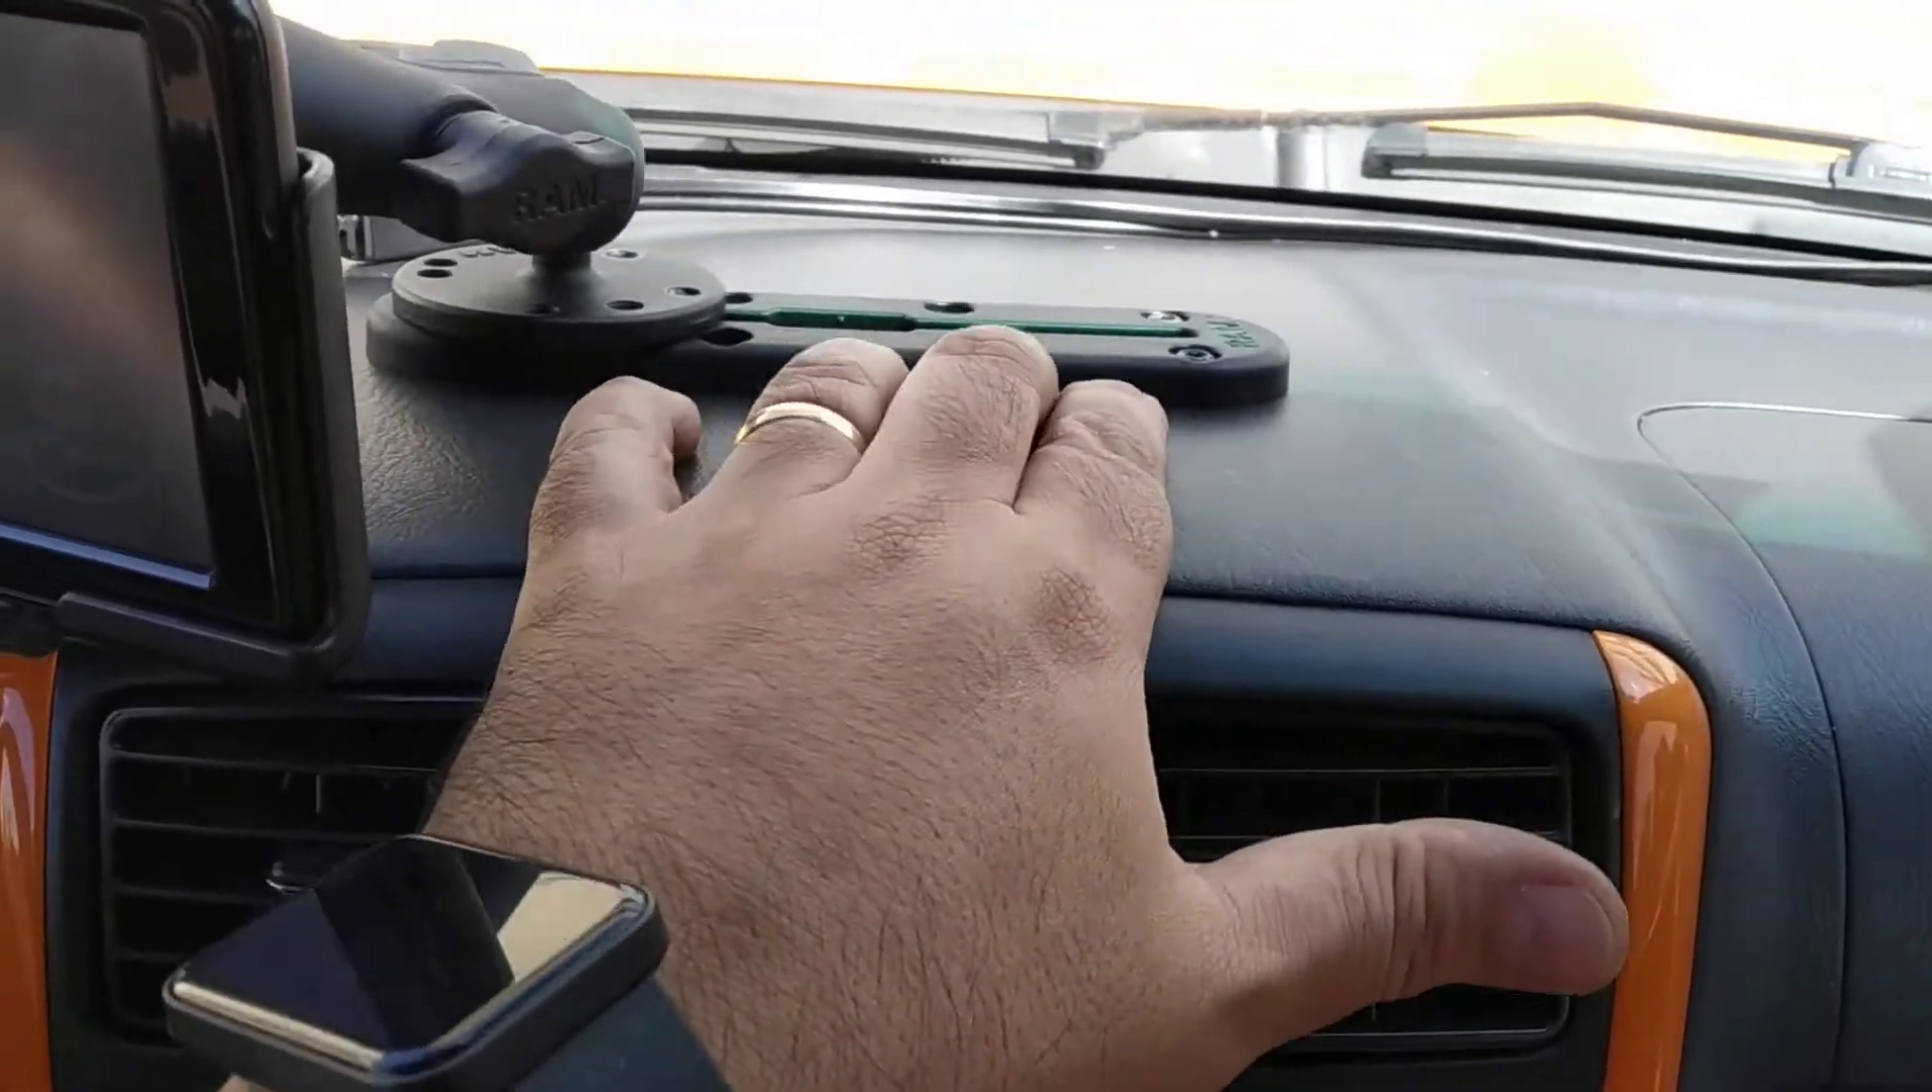Bom, videozinho aí do trilho já instalado.